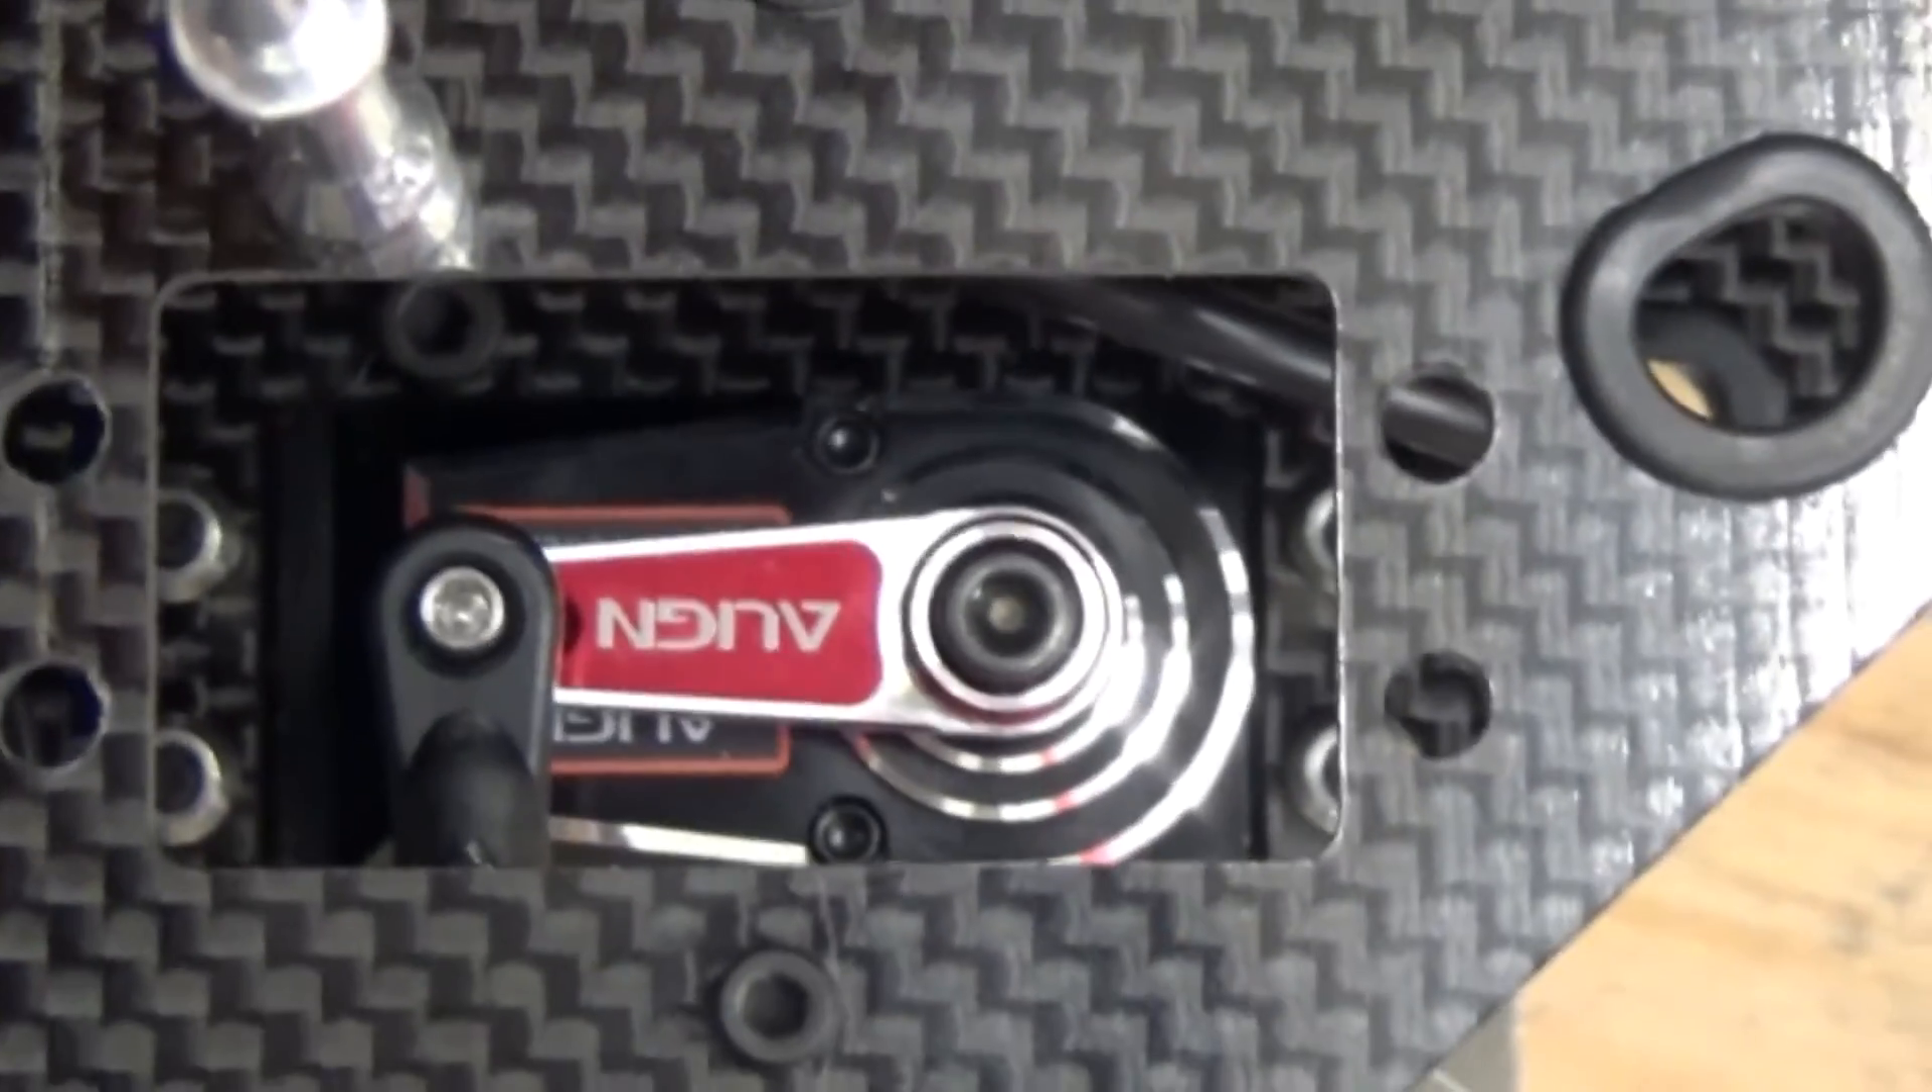You'll see that the elevator servo is essentially dead centered in the slot, the arm is across the center of the servo.